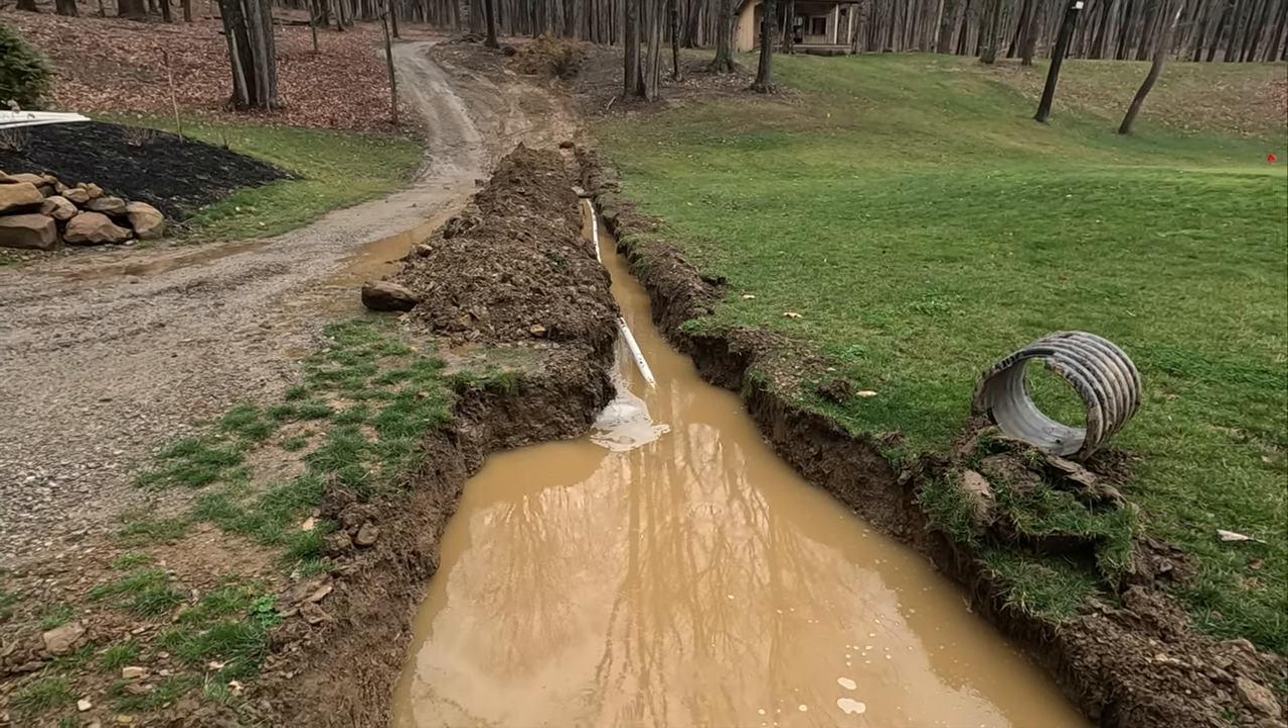As you can see my pipe has floated i think it's still together but it's definitely floated.